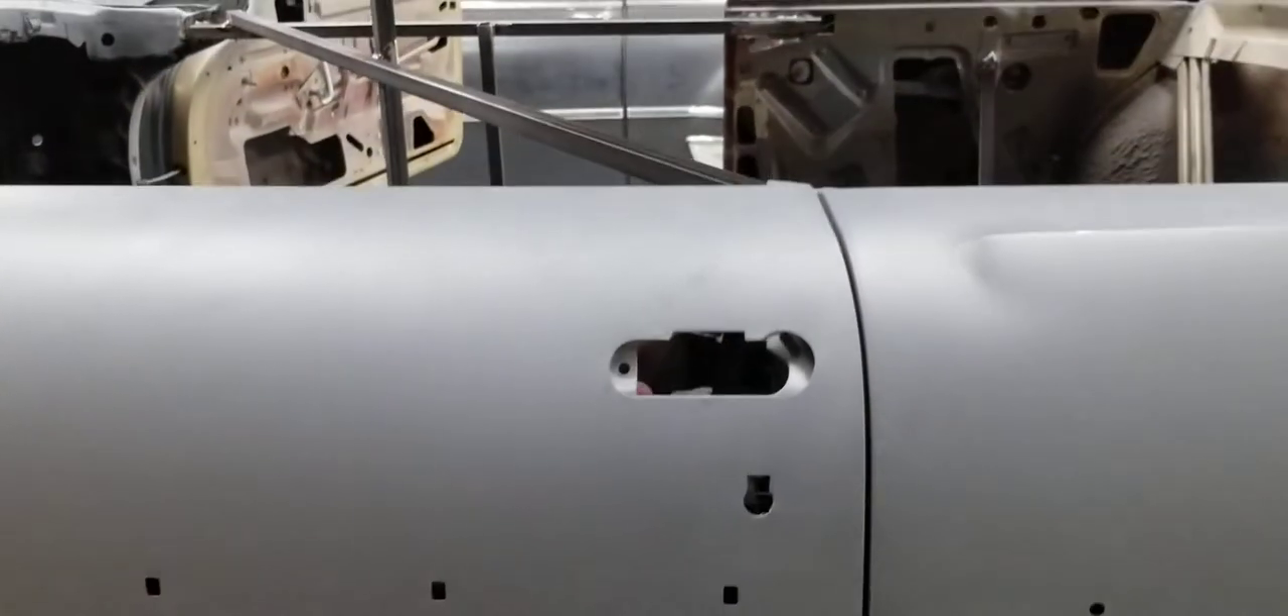The door shuts good. Gap looks pretty good all the way down.